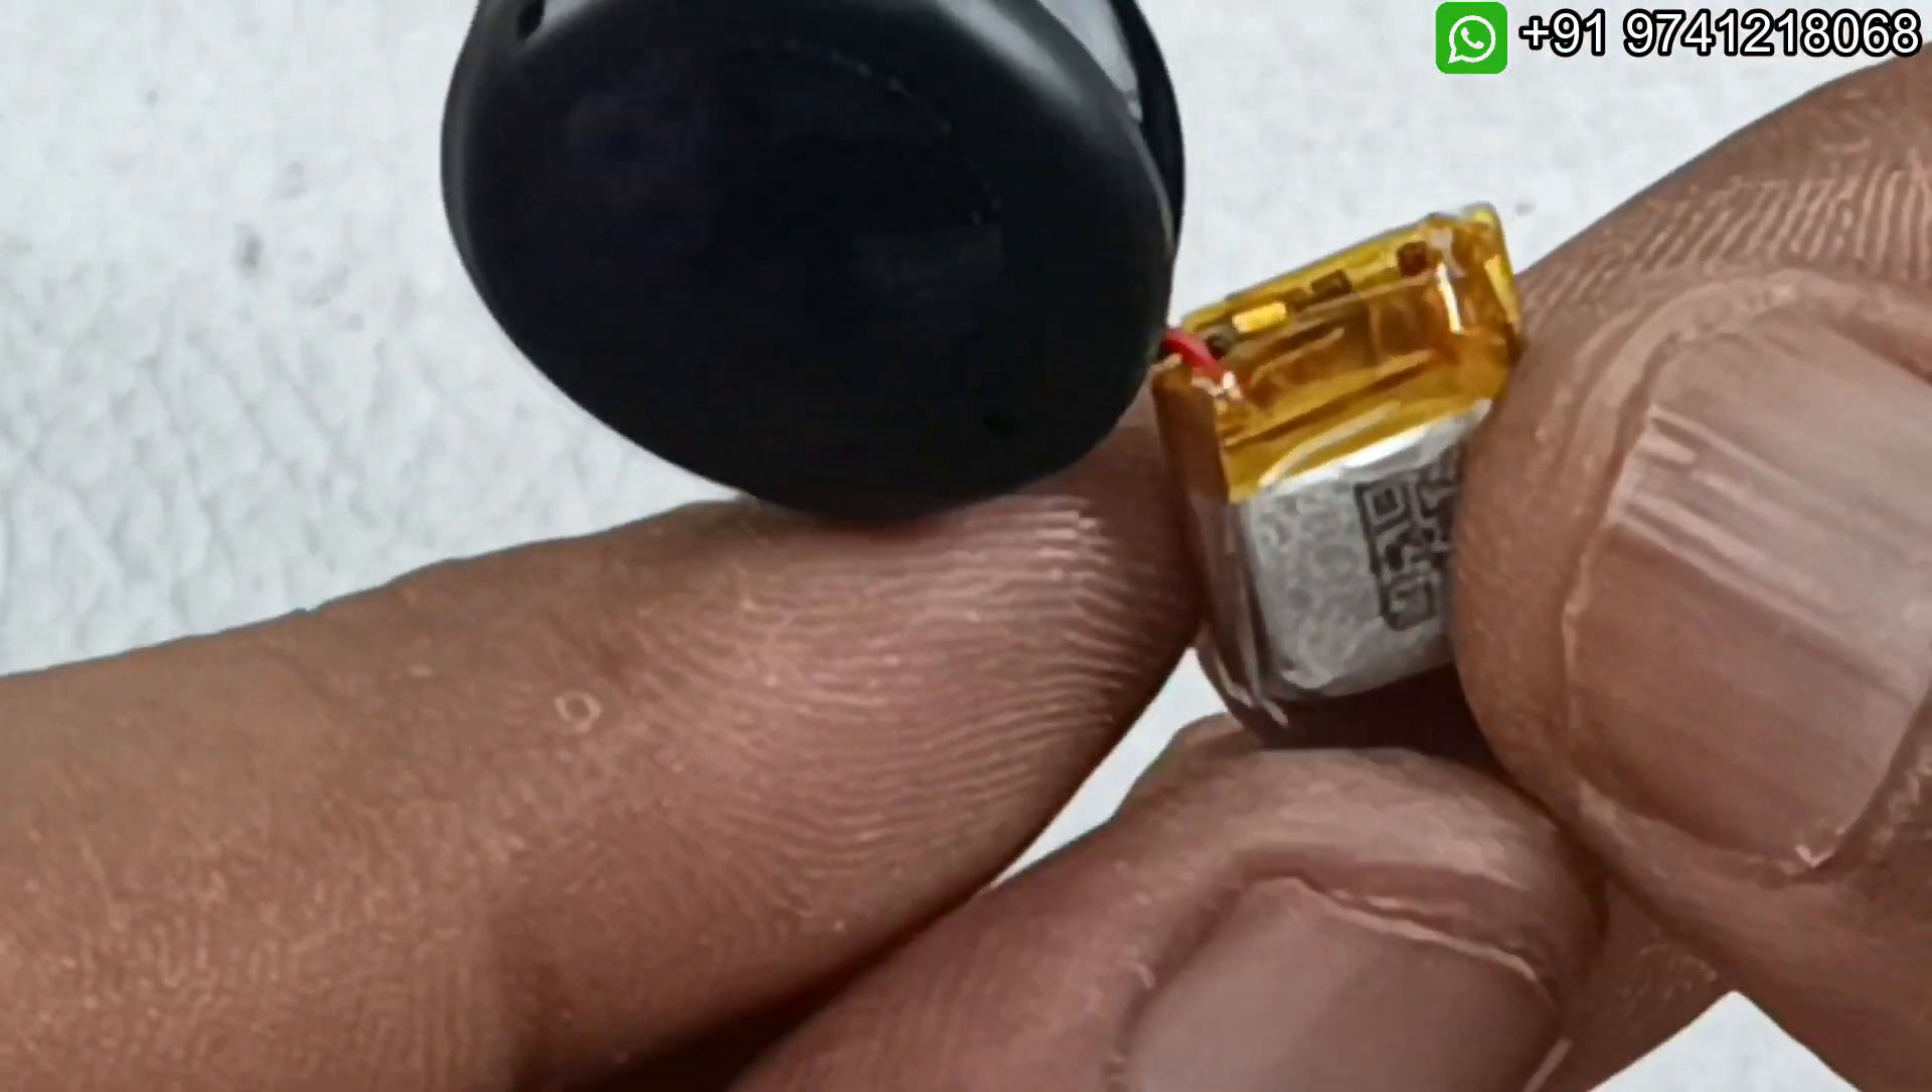You can see i have taken out the battery here.